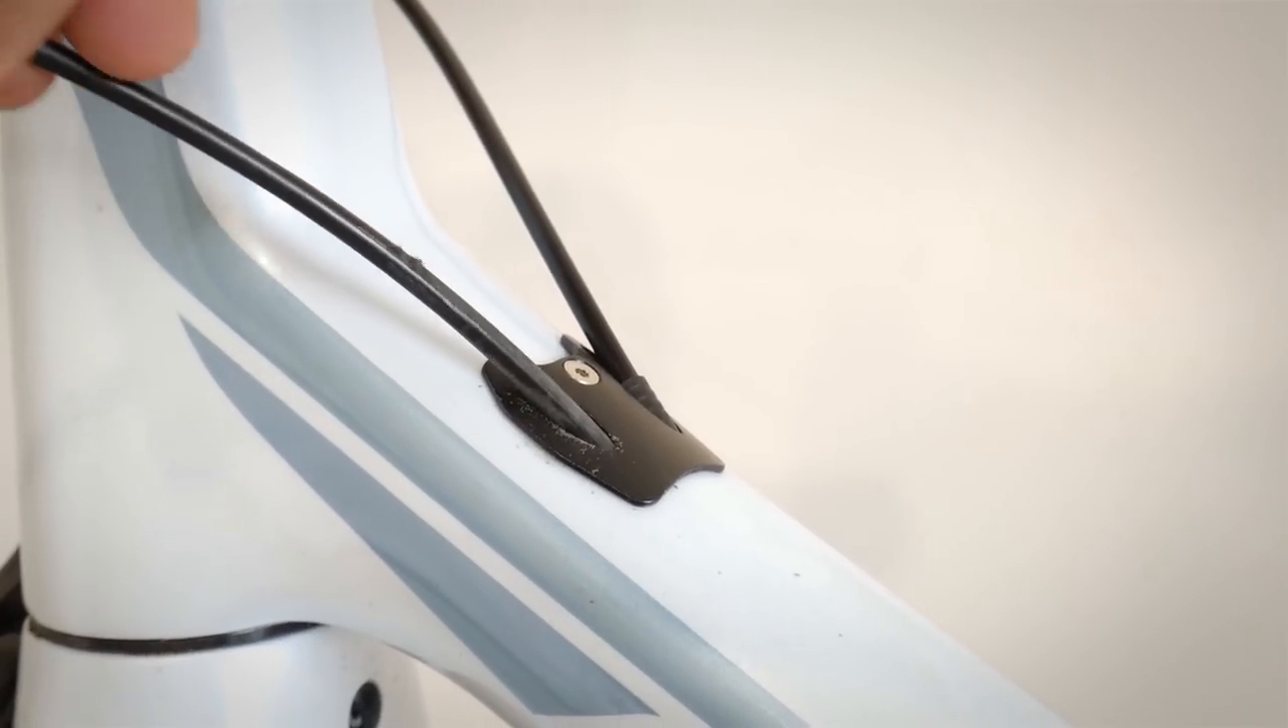The second complication from this rattling is that the housing is actually rubbing against this insert here and I'm not sure how many miles on the rough roads this would make.